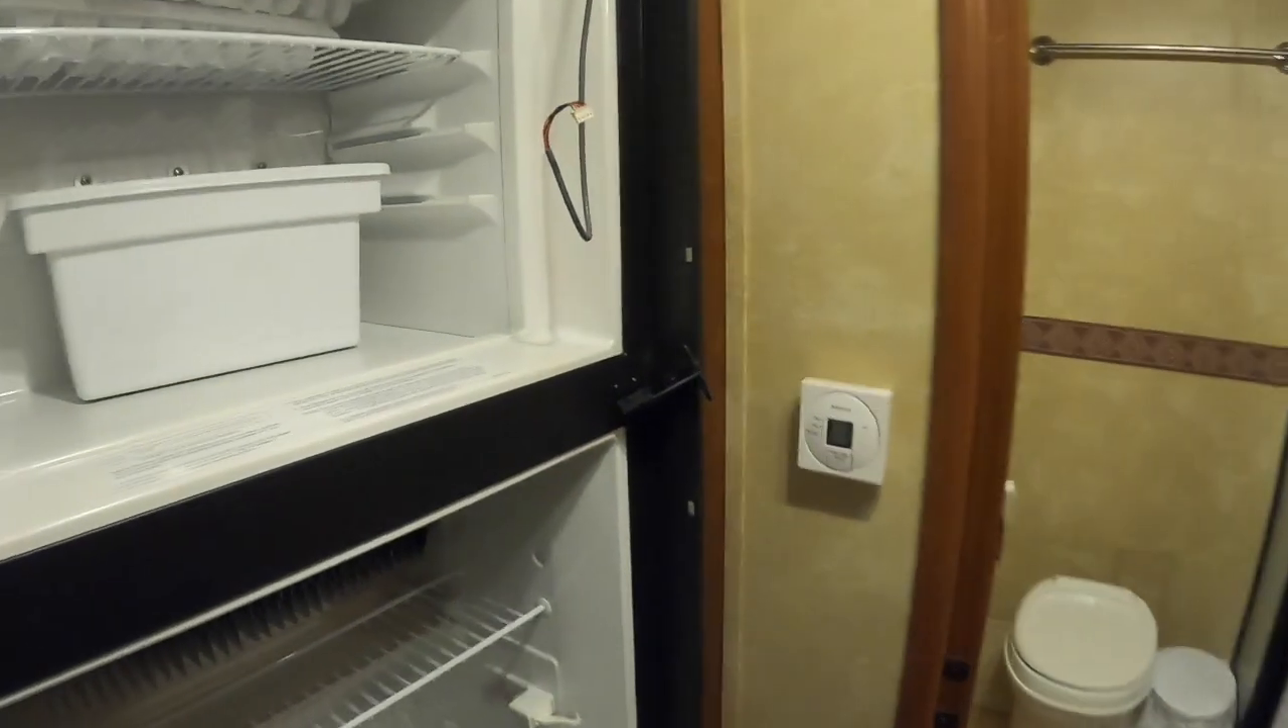All right, got my refrigerator doors off.